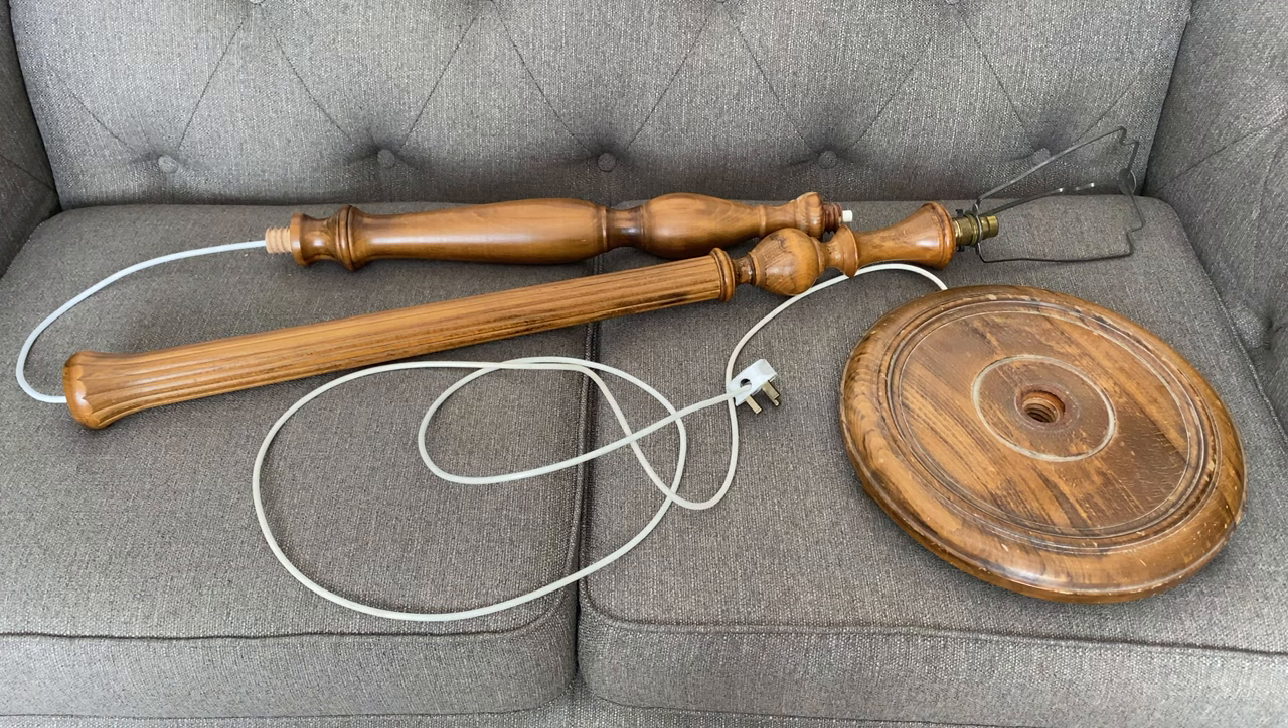So here you can see we've got the main section here that will then screw onto the lower section and then that screws into the base which is currently upside down.